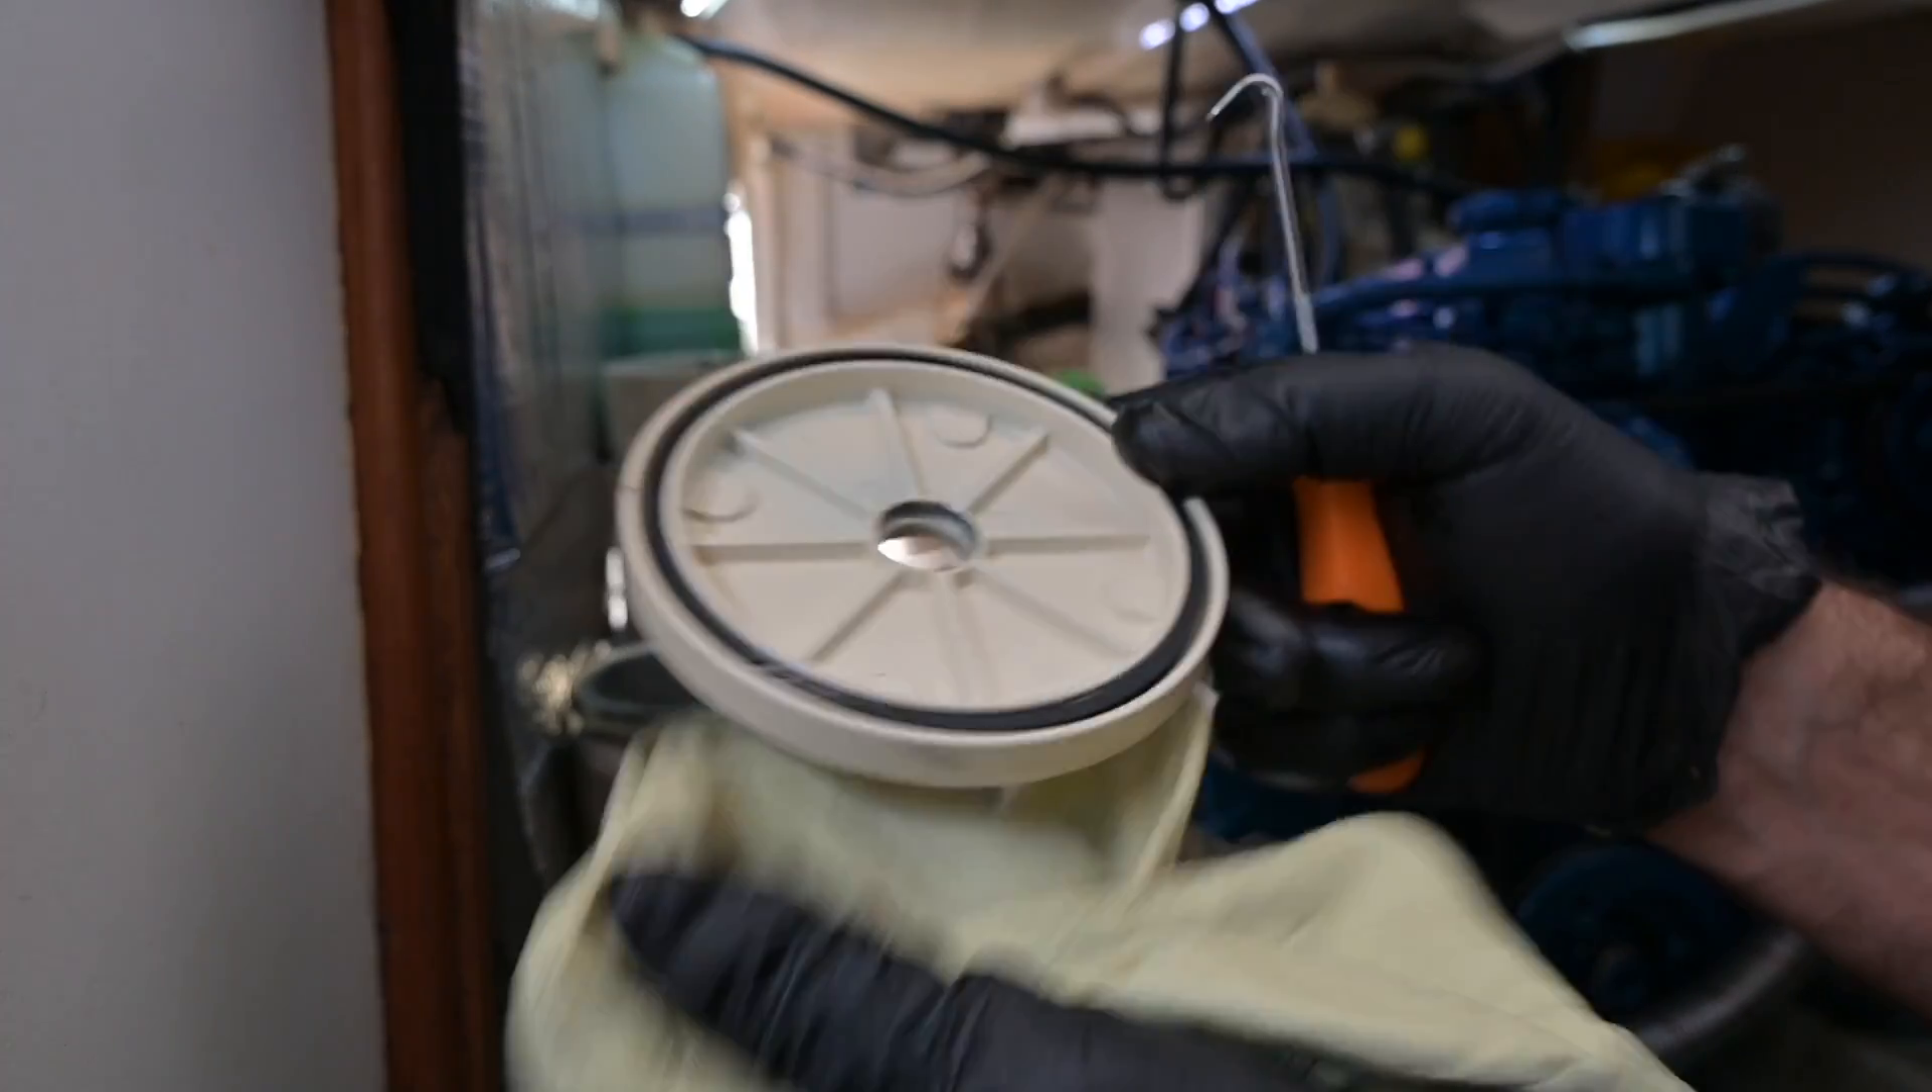So this kit comes with our new O-ring seal for the topper, which I've just pushed into place.